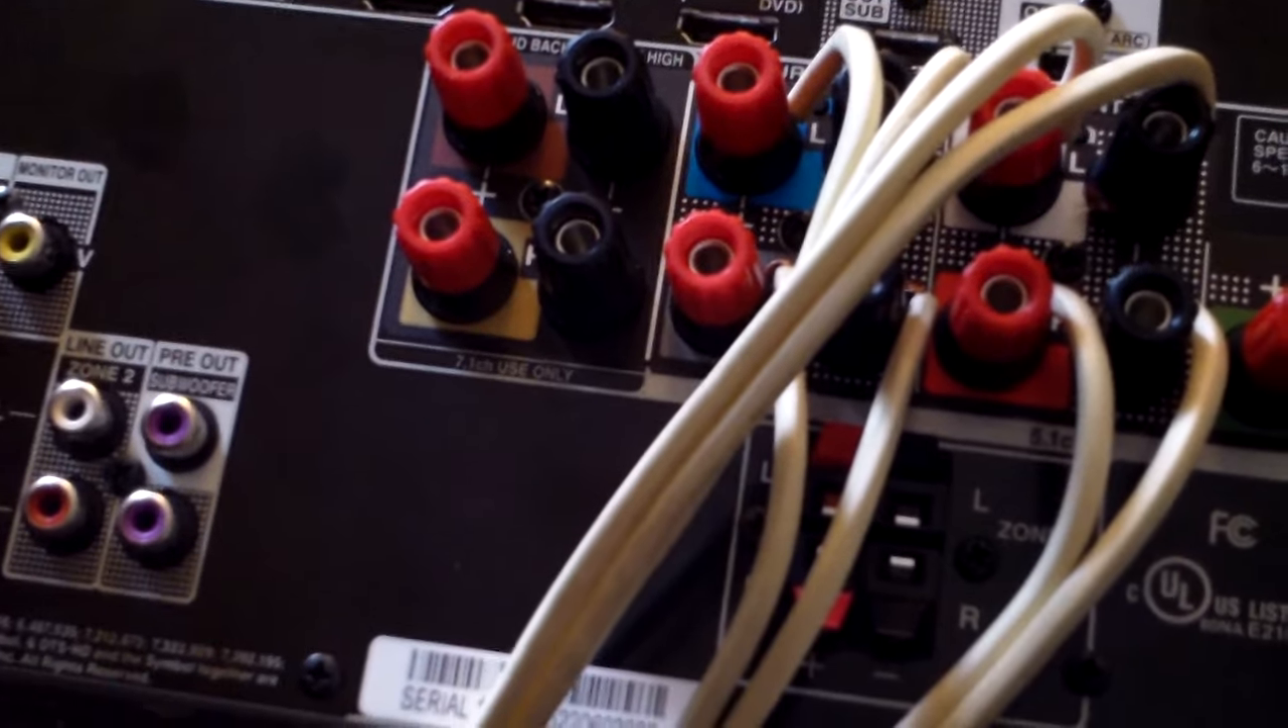So we got these speakers, flush mount speakers, all connected right here.